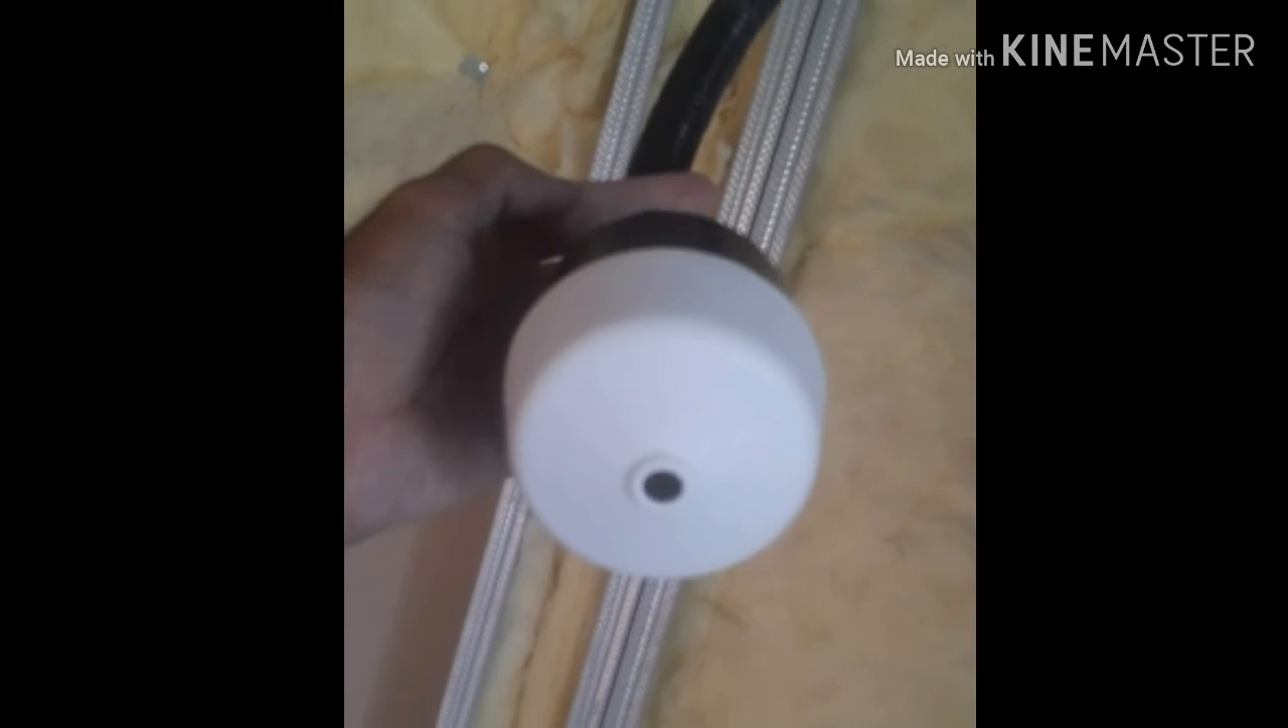یہ پیچھے سے وہی بلیک پائپ ہے اور آگے سے کور بند کر دیا گیا ہے۔